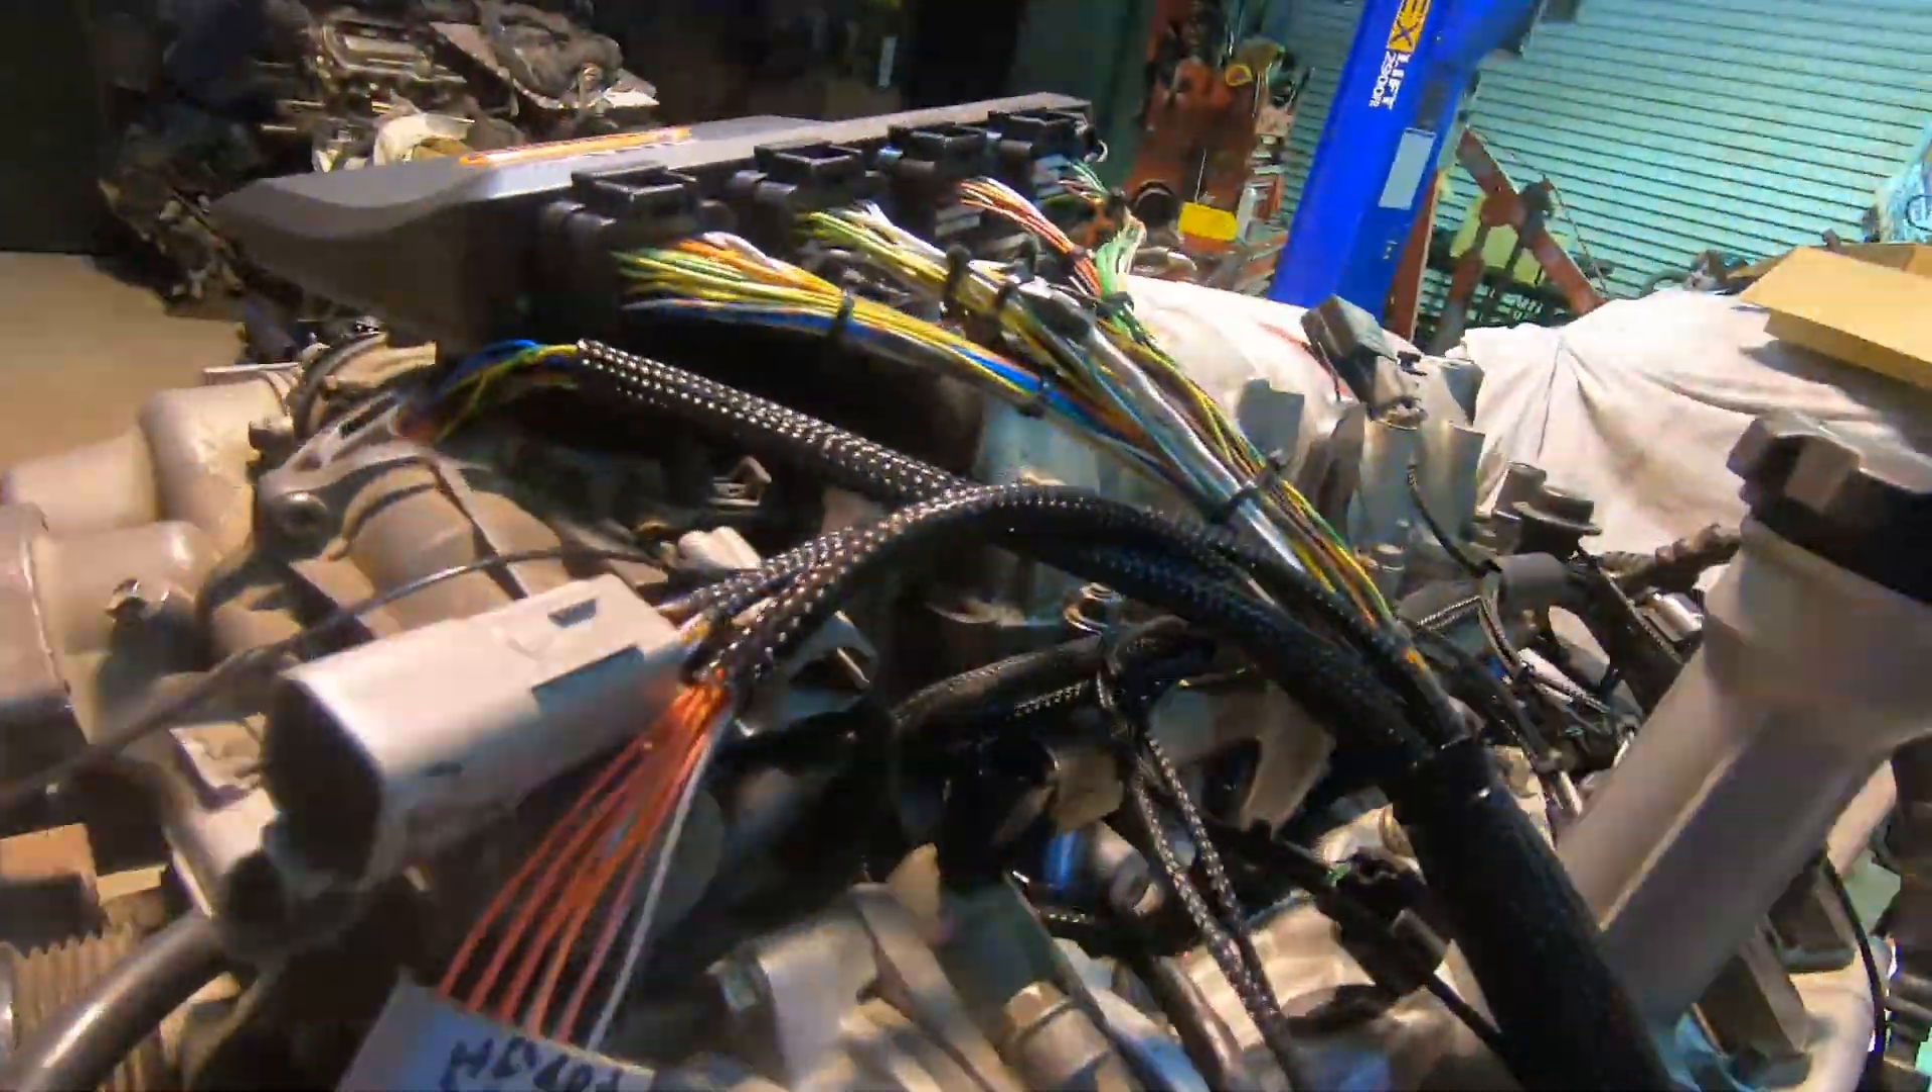This is what the wiring loom is presently looking like not everything is plugged in.